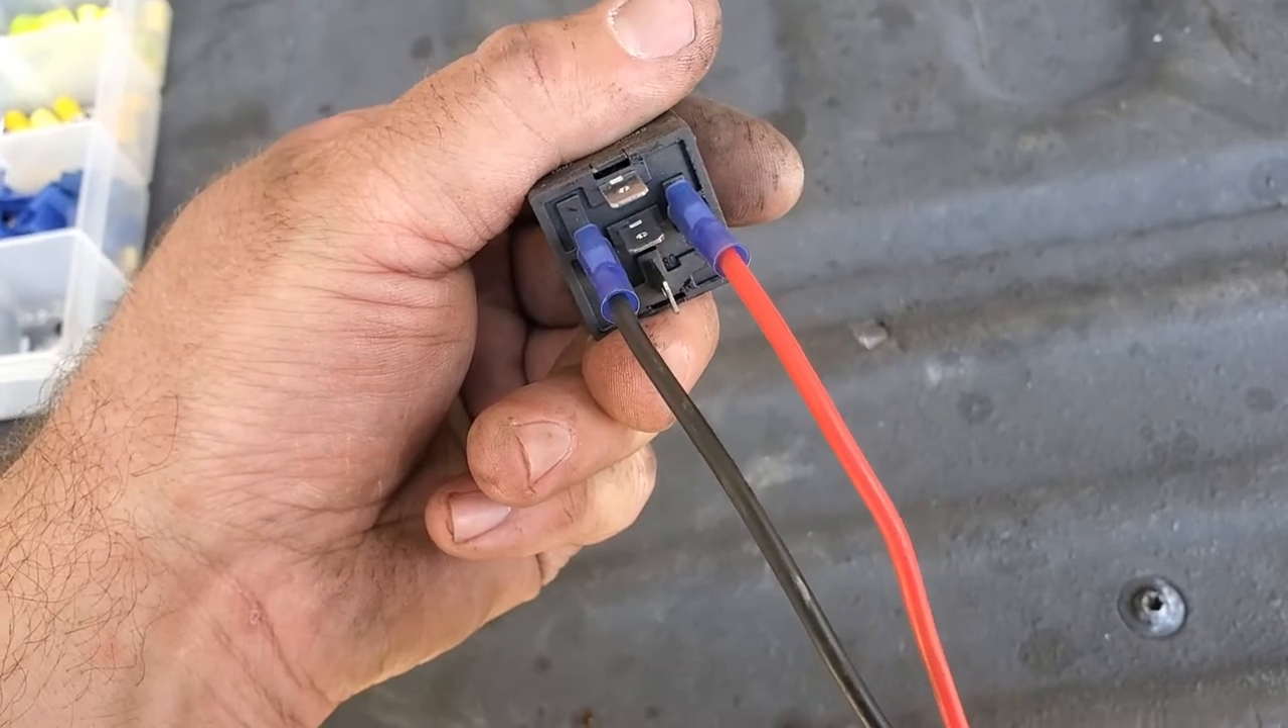I've already gone ahead and hooked this black and red wire up.